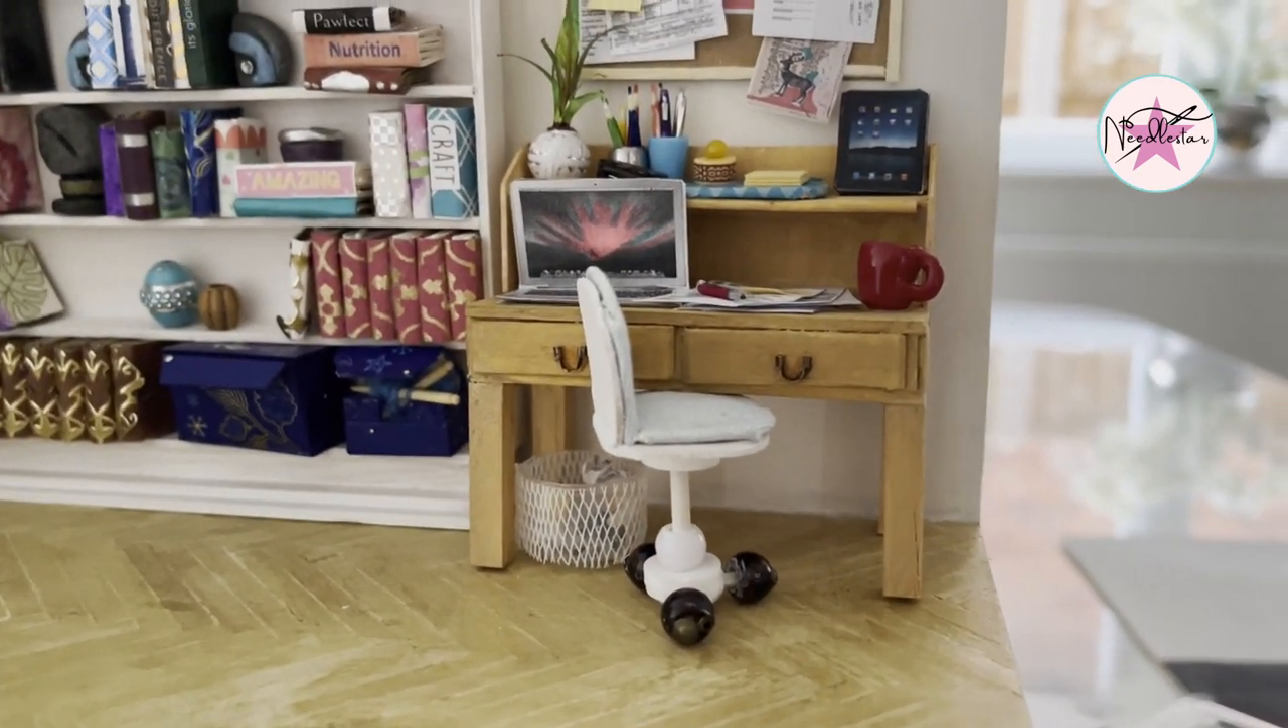We've got the desk in place and I'm really quite happy with how it's turning out. coming closer to finishing off the top floor and I just want to add some finishing touches.